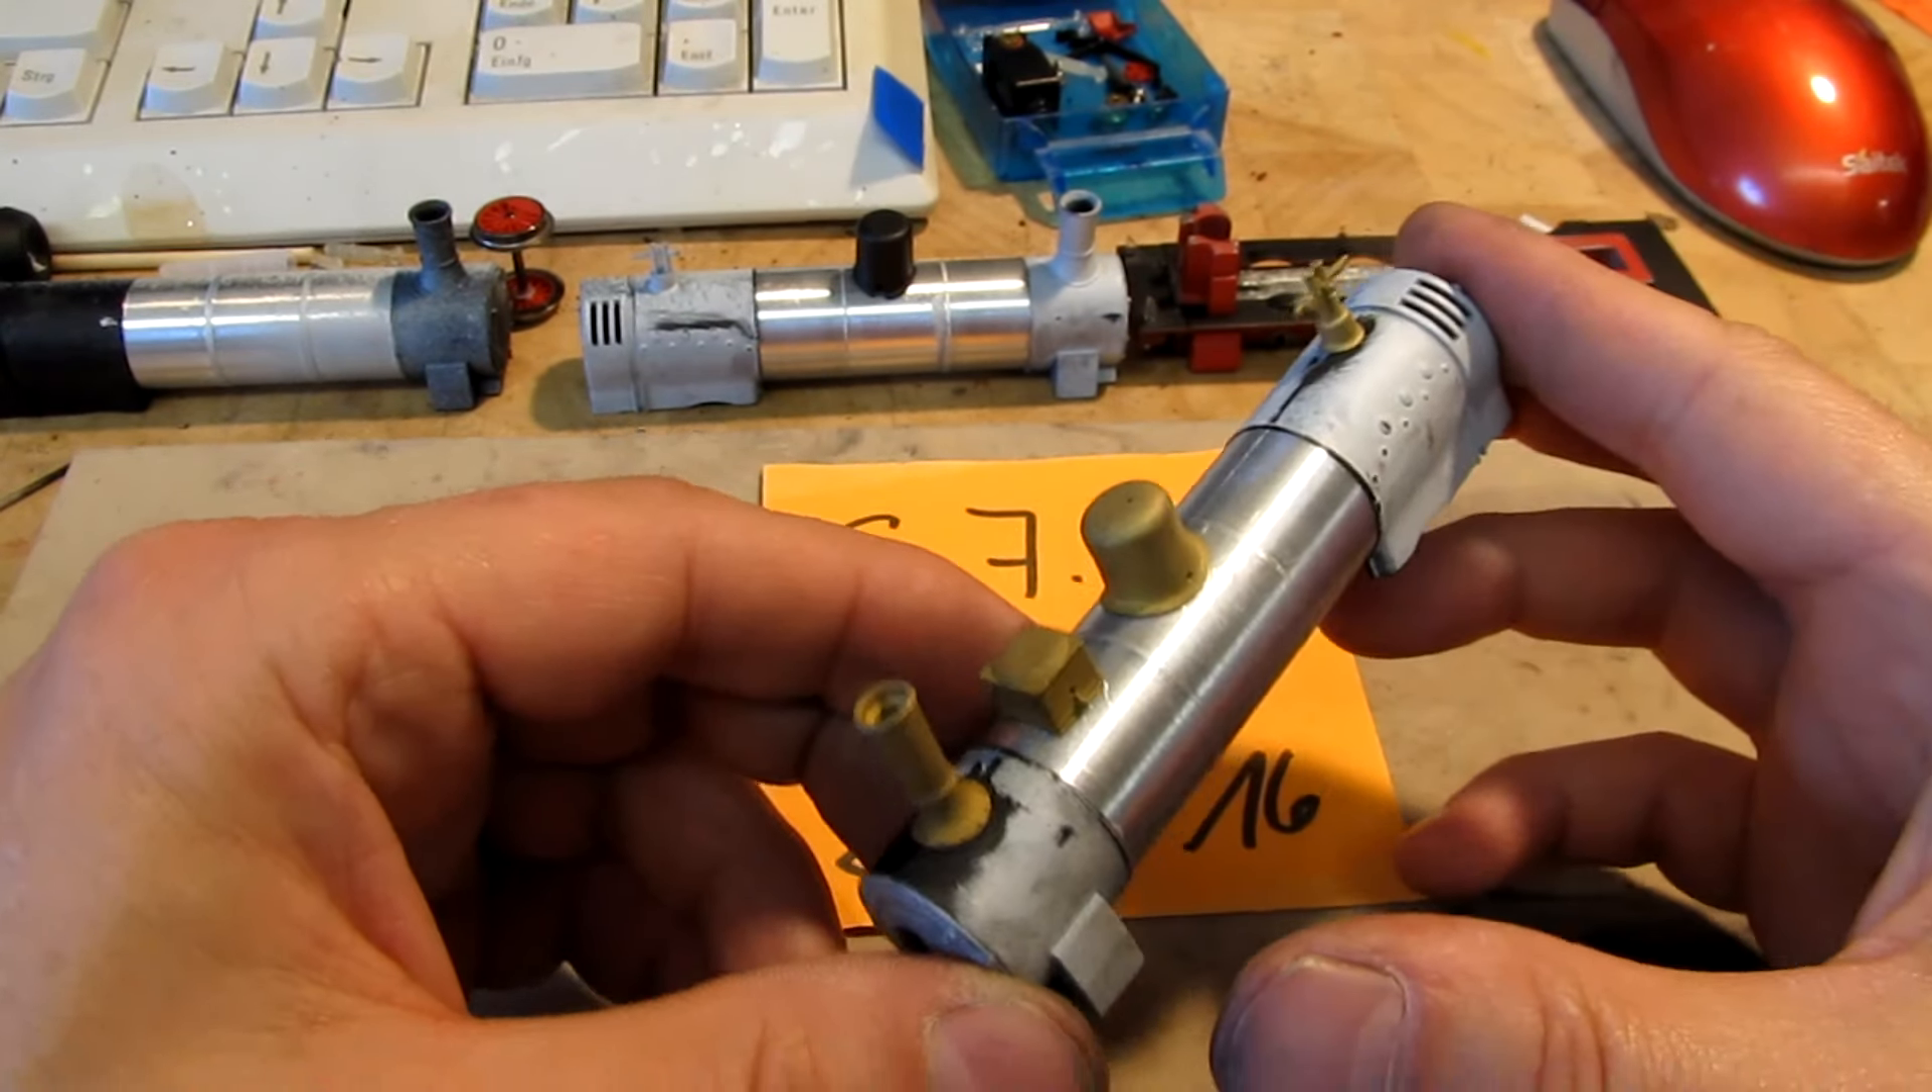Jetzt sind die neuen Kesselaufbauten sind drauf. Die sind doch schon verklebt.